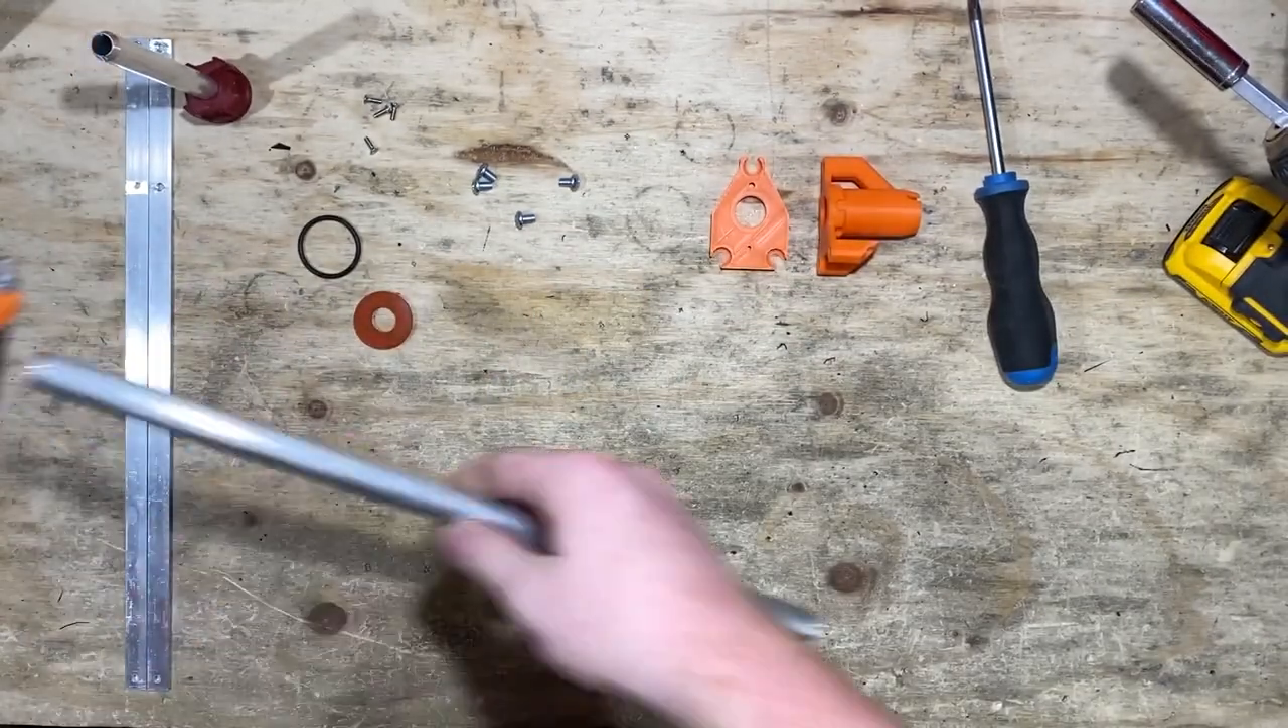We still have to put the barrel in.